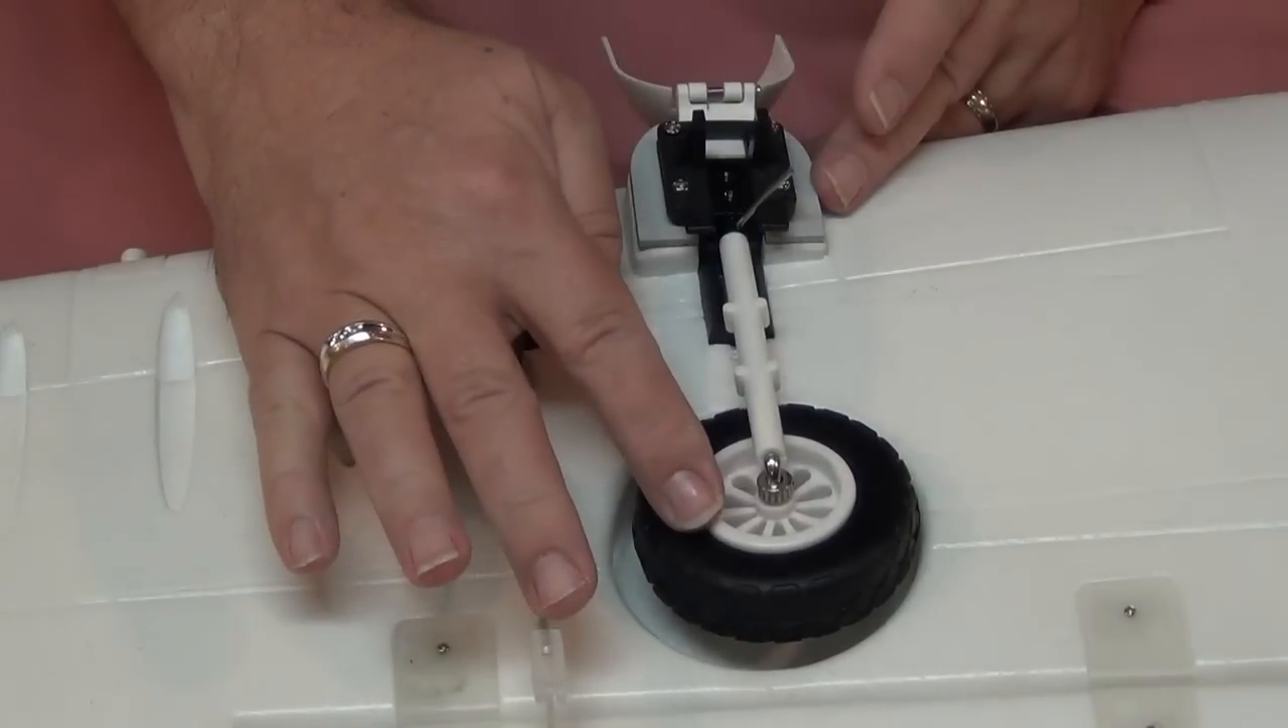So we've got the gear mounted.